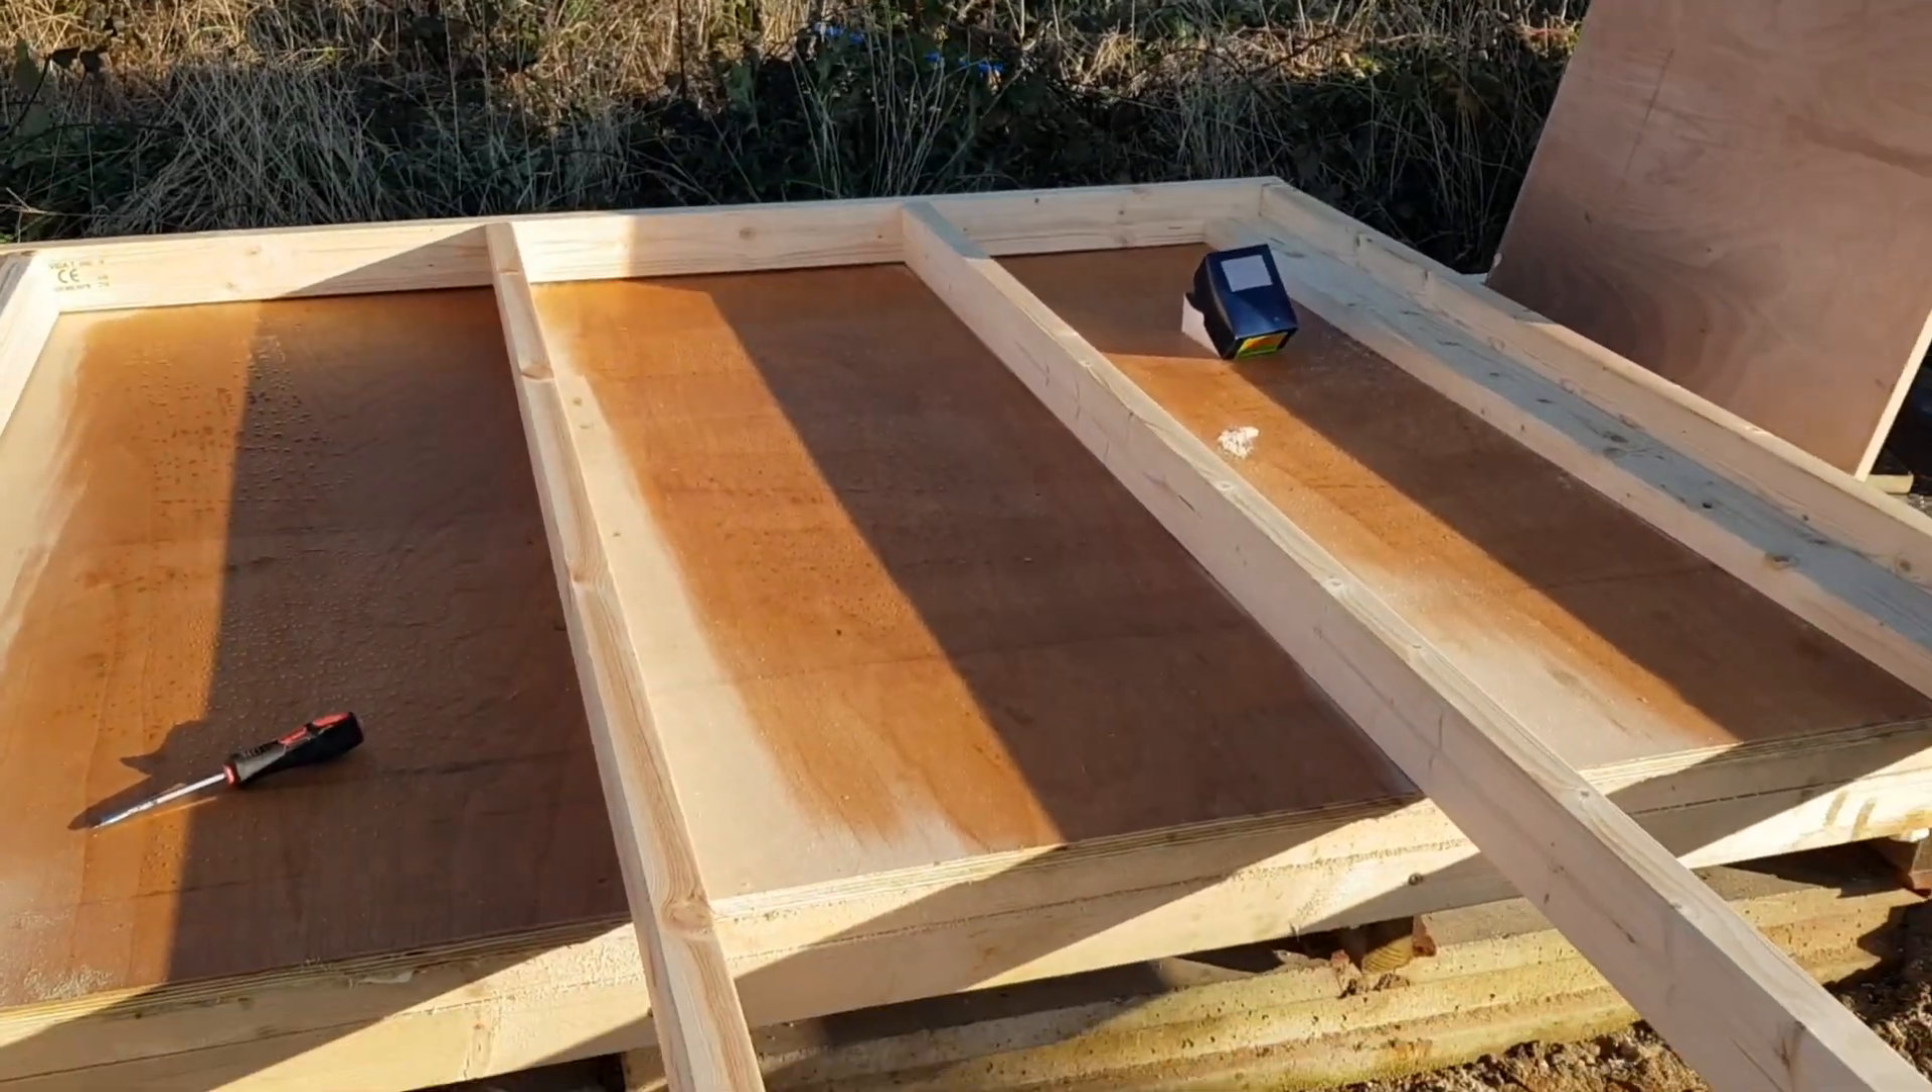And now I've begun framing the back wall.